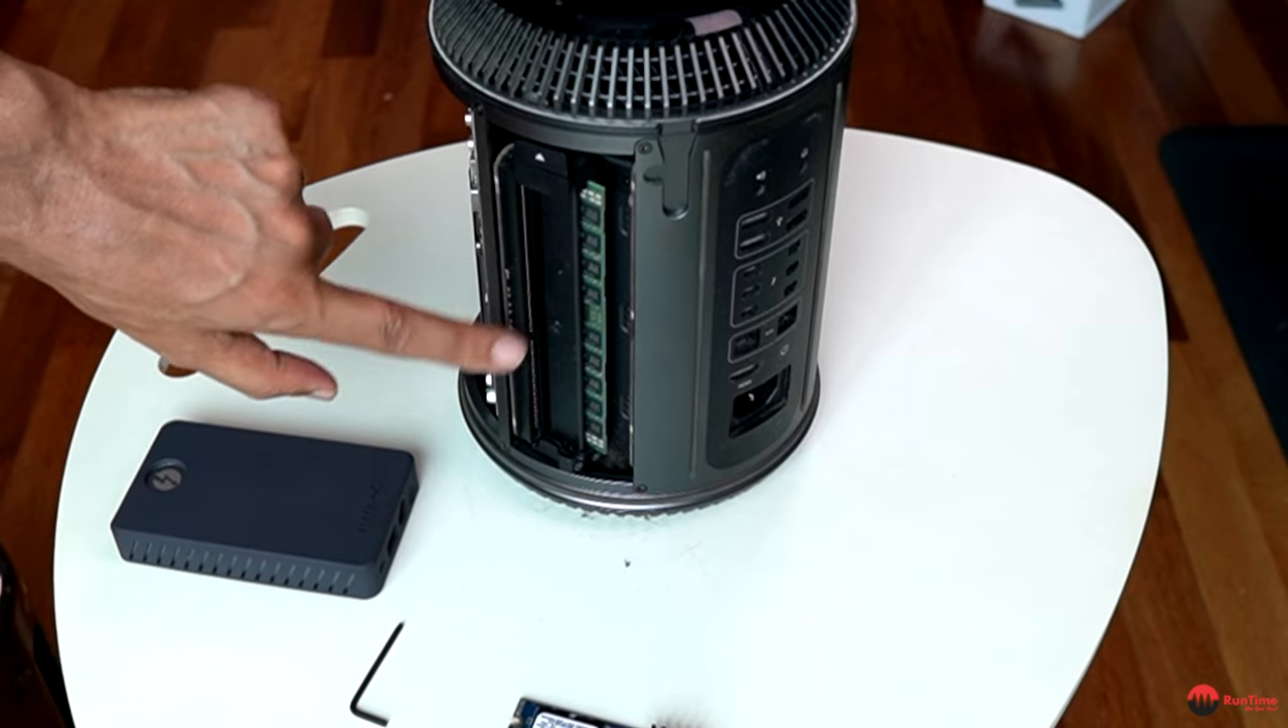There's only one stick at the moment because the other stick was faulty.